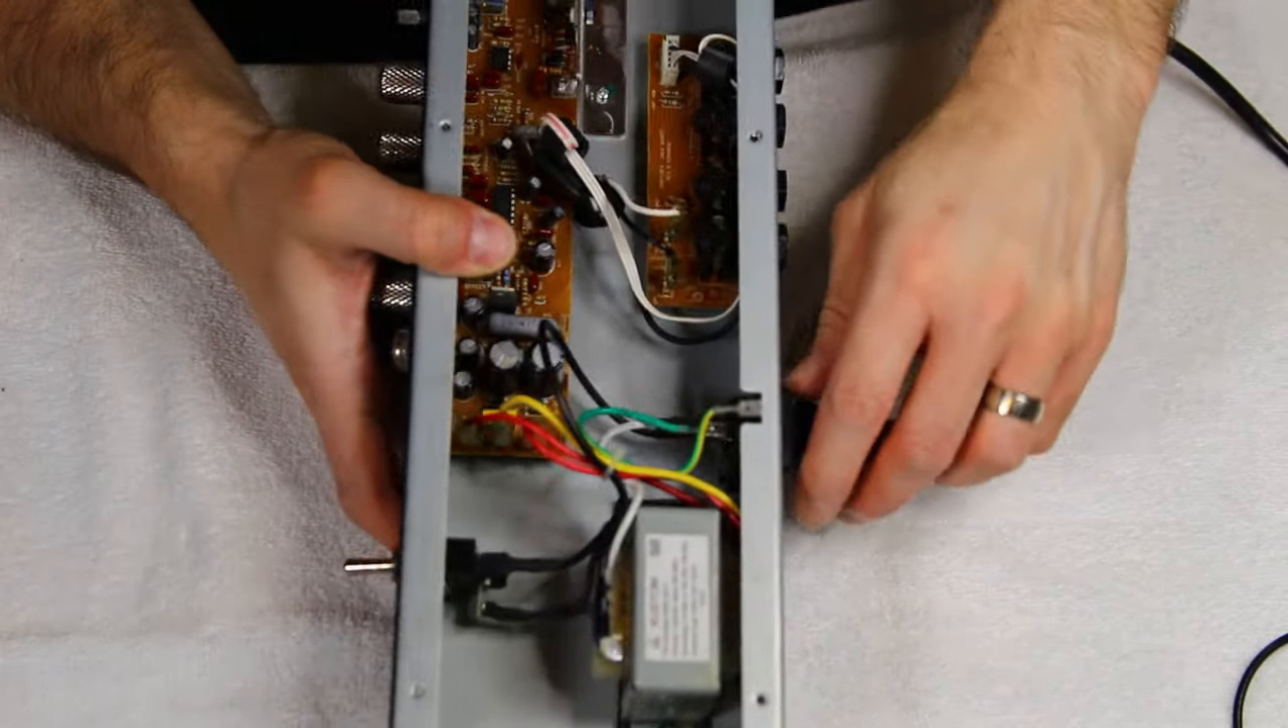So as you can see, I've already removed the chassis from the cabinet.